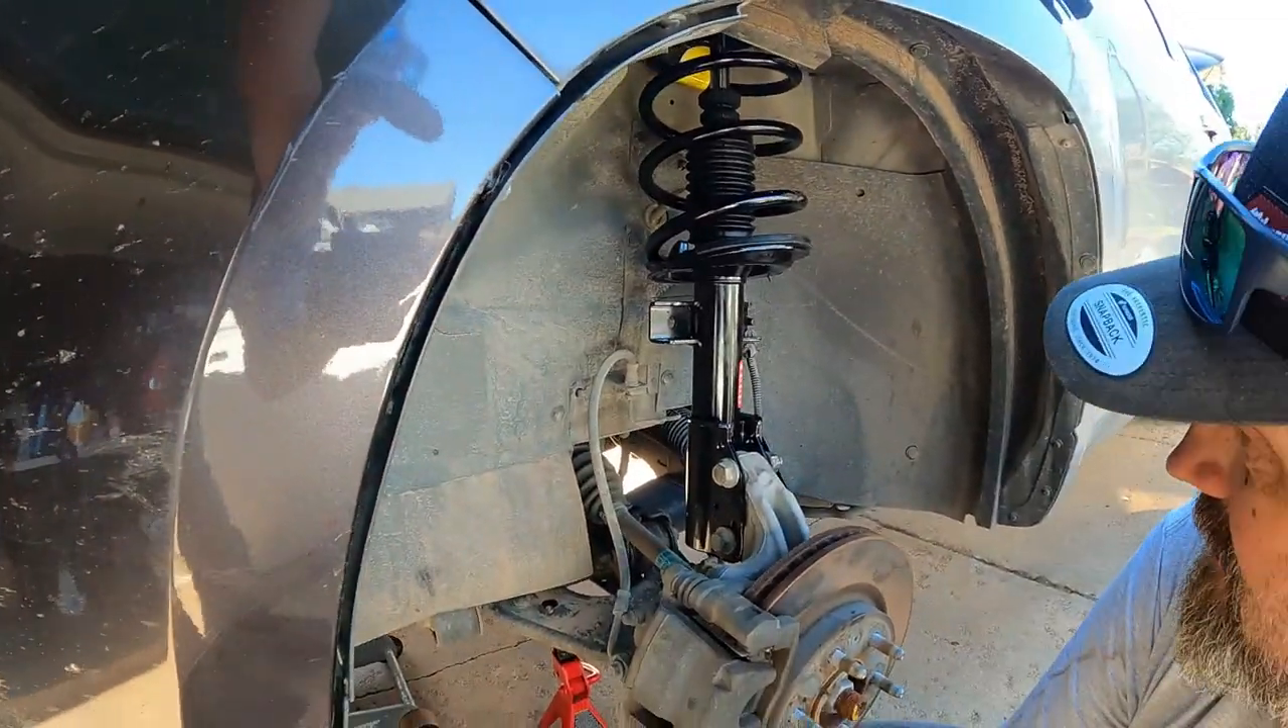The new strut is all done now just need a tire.